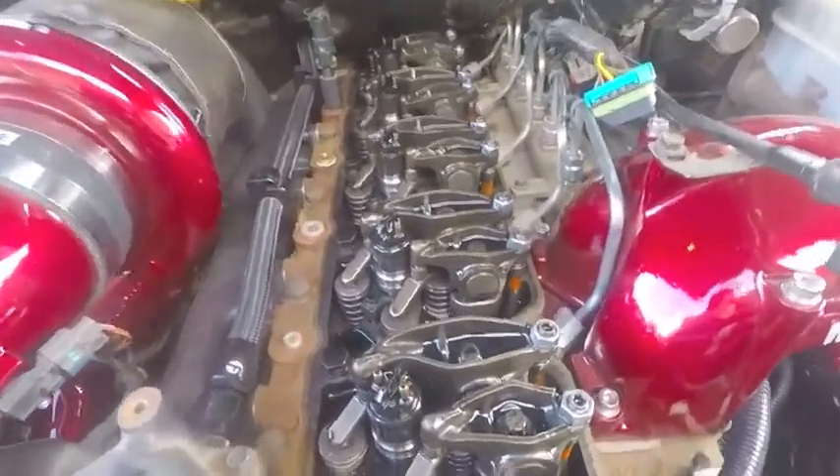Now that I got the rocker box off, you can definitely see, you know, everything.